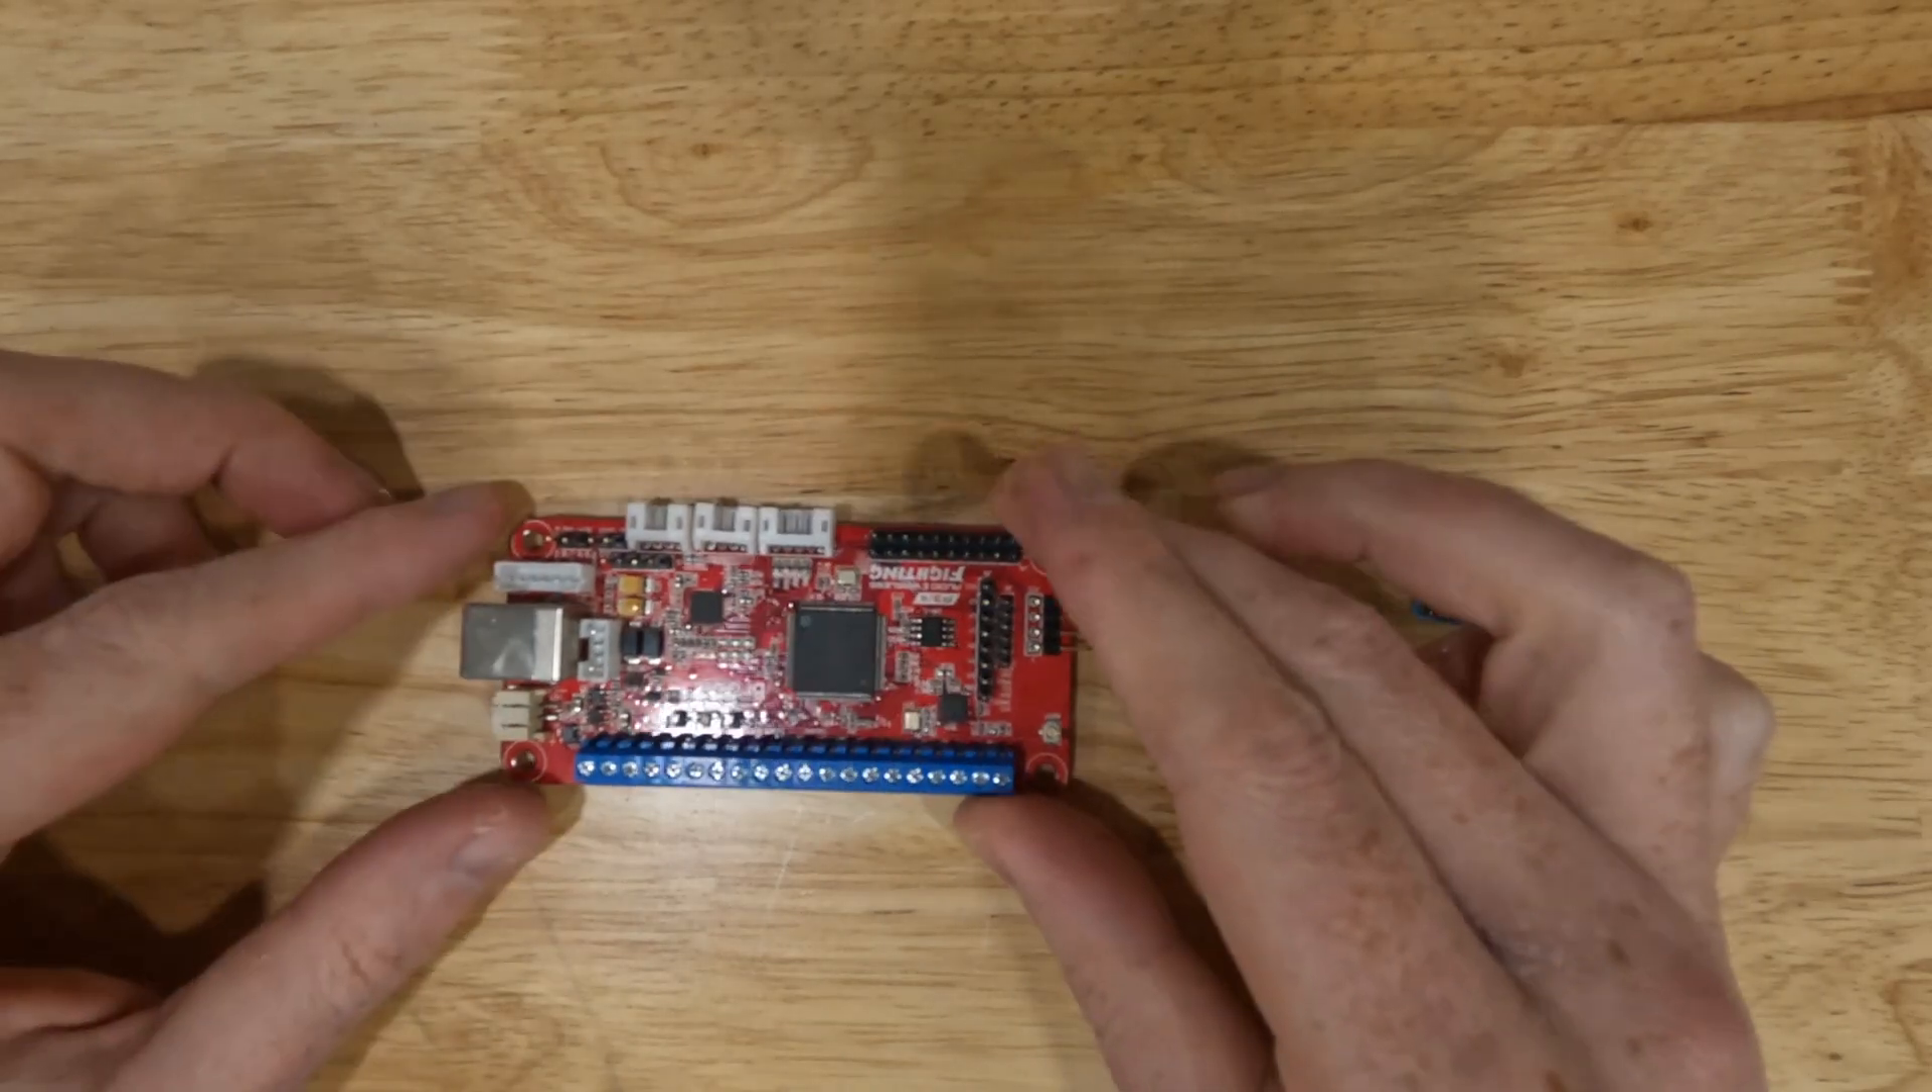So what we have here is a Brook Wireless Fighting Board and there's nothing connected to it right now, but what we're going to focus on in this video is how to connect the analog joysticks.